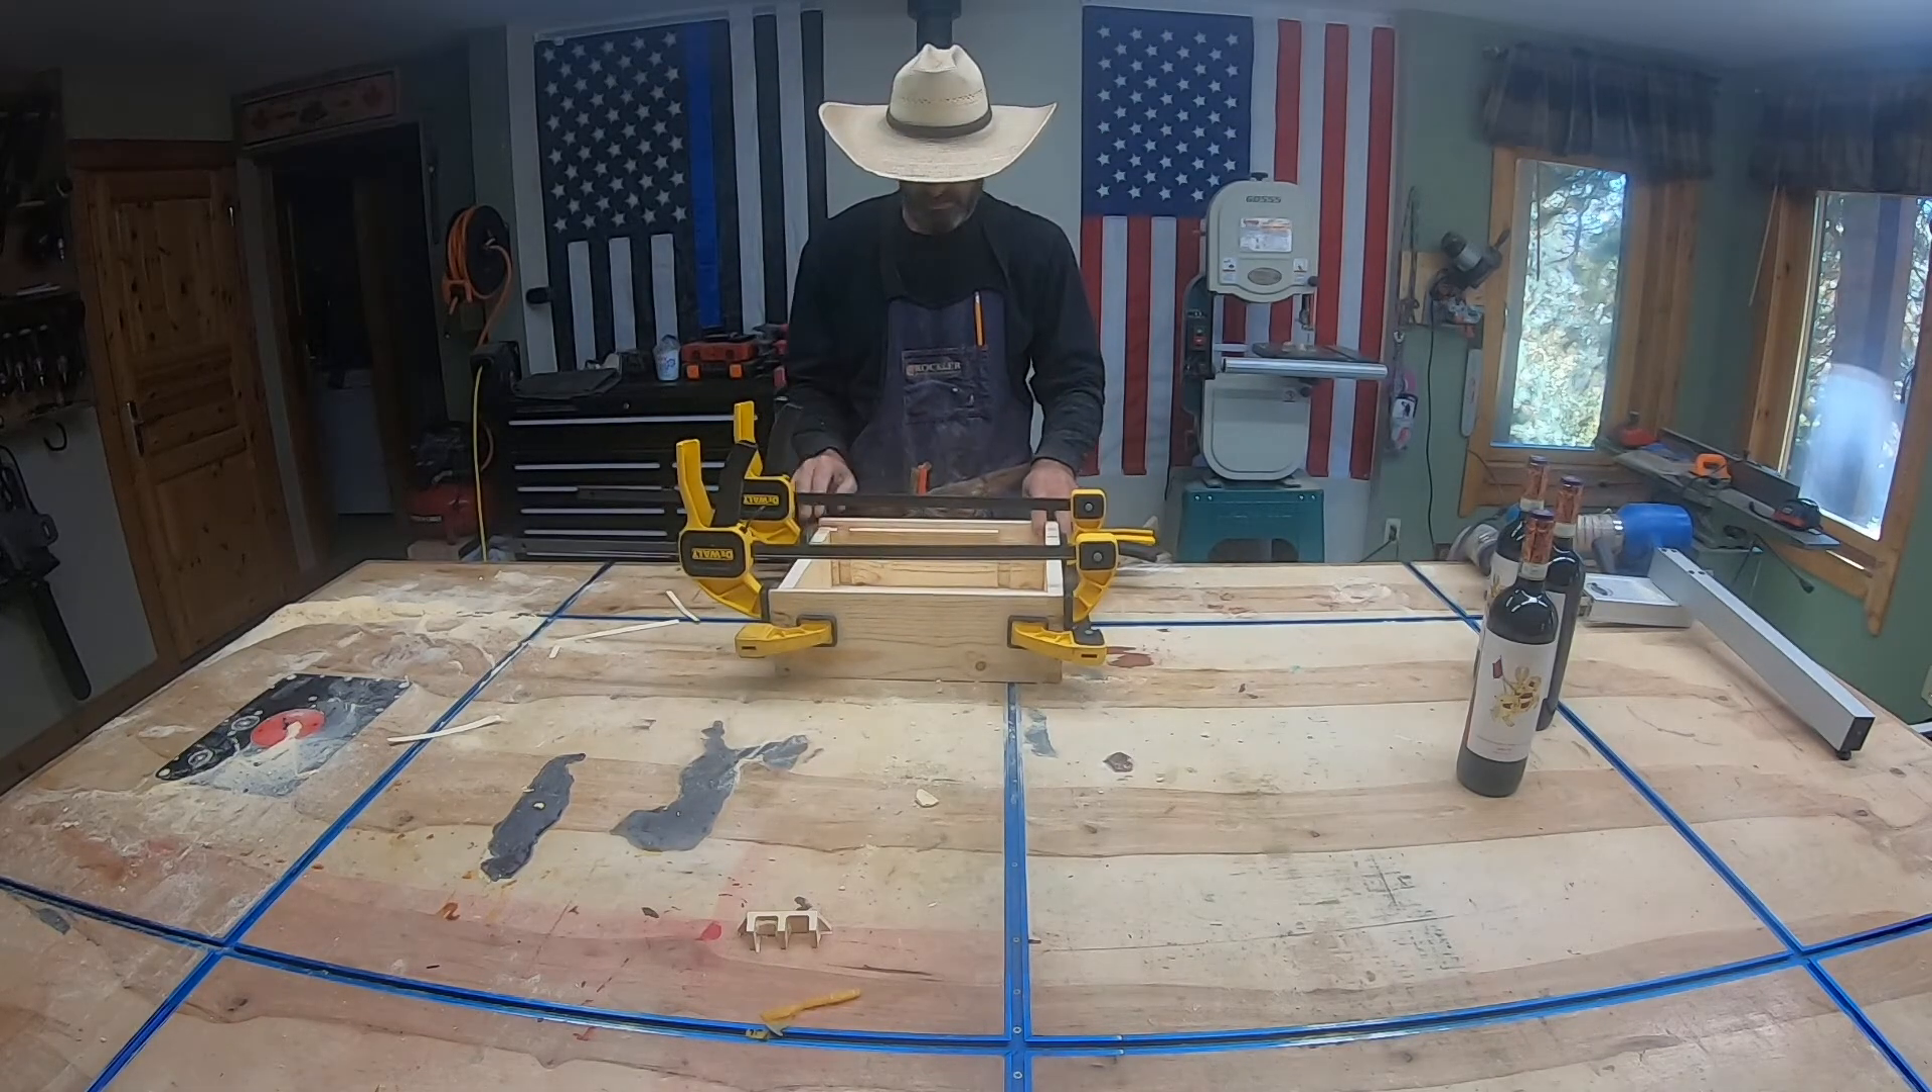Once all the parts were cleaned, I put it all together and glued all four sides with the bottom end, and I clamp it overnight.